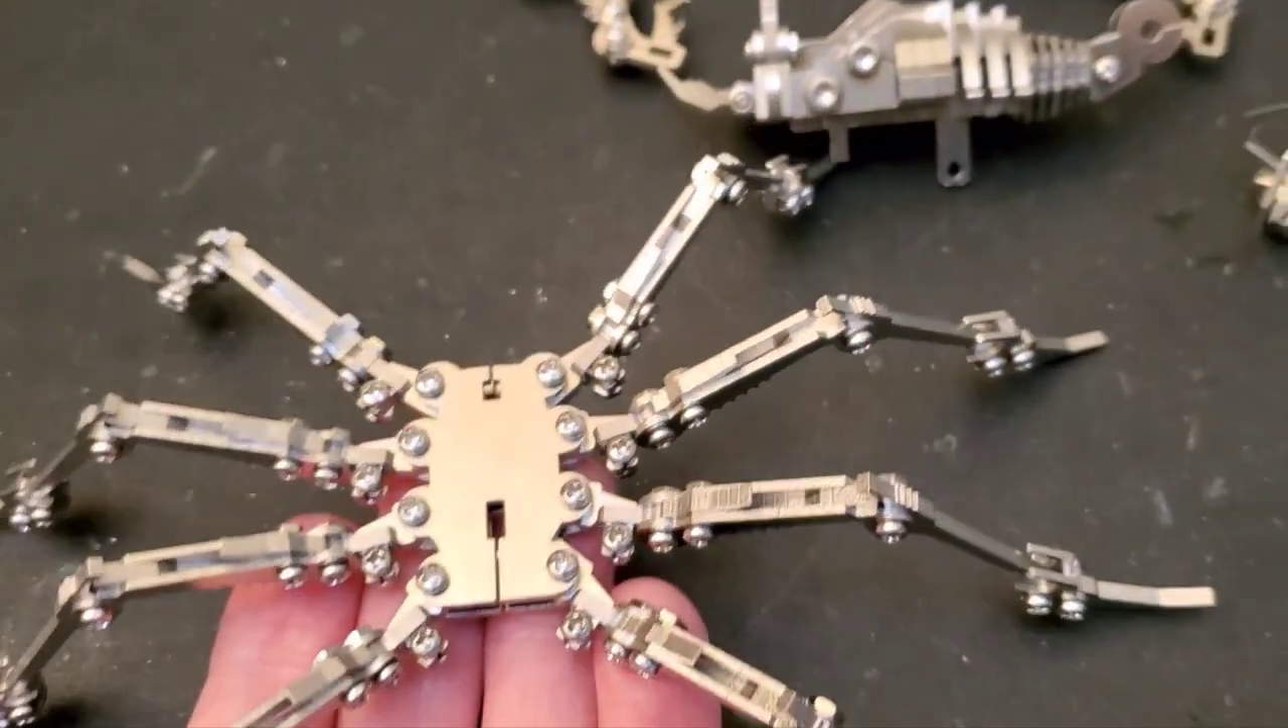All right so now we got the legs all attached to the main body section.